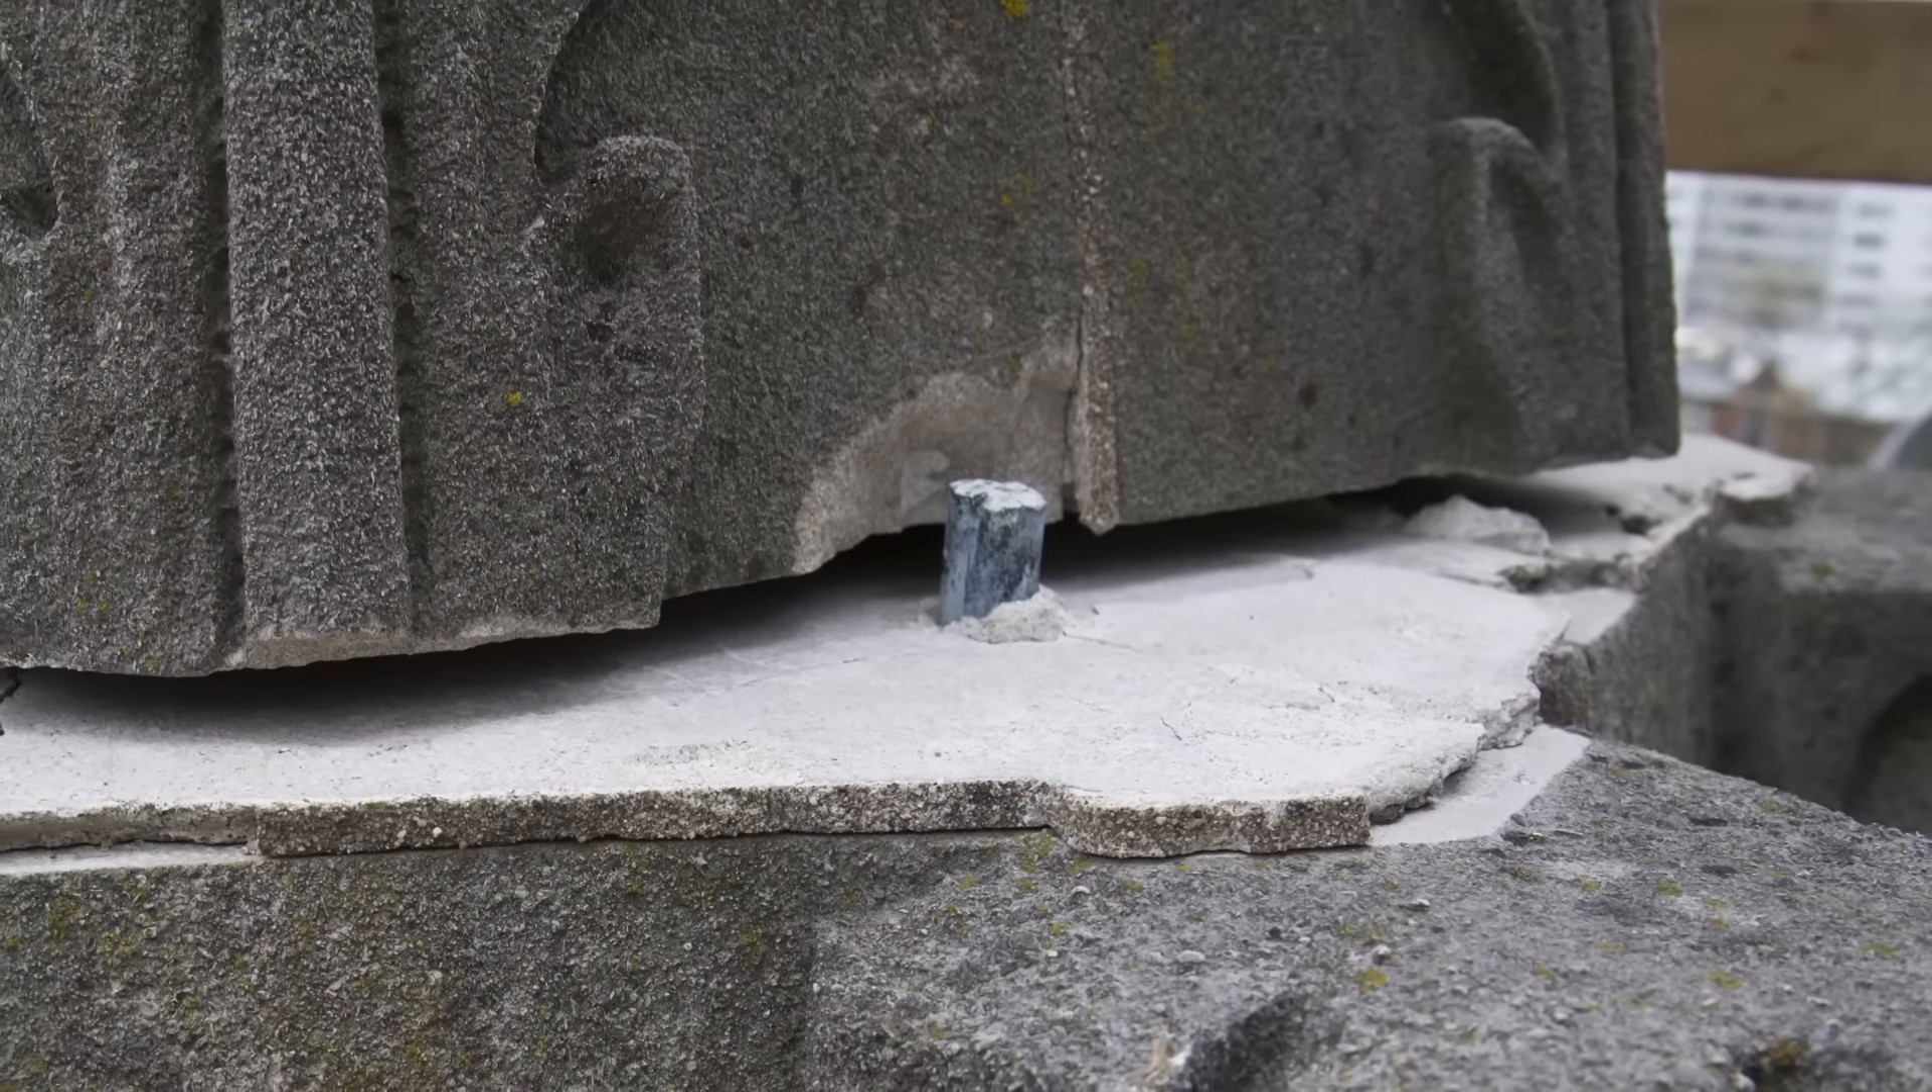You'll see in some of these locations where the stones have rotated that it's actually sheared off the alignment pins or the stone itself hopped up and skipped over the alignment pins.